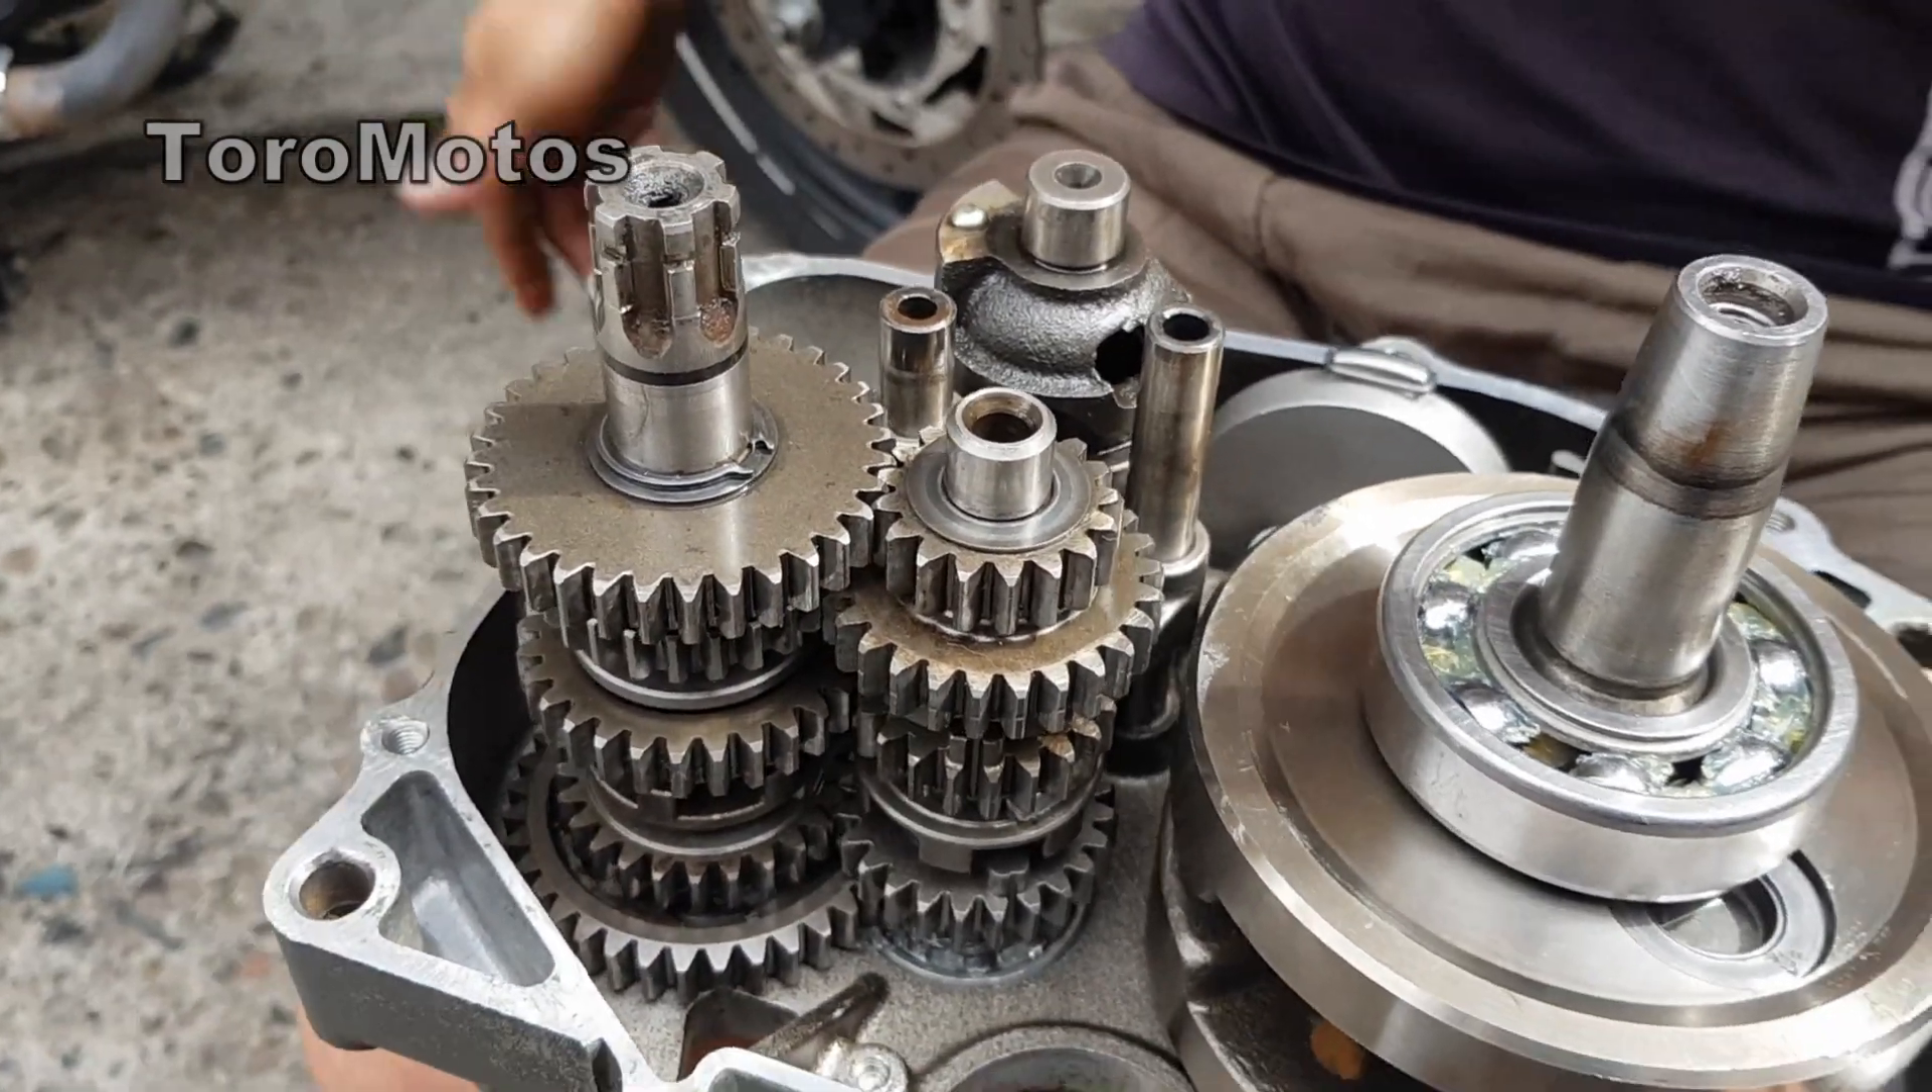Y ya de esta forma quedaría la caja de cambios armada.